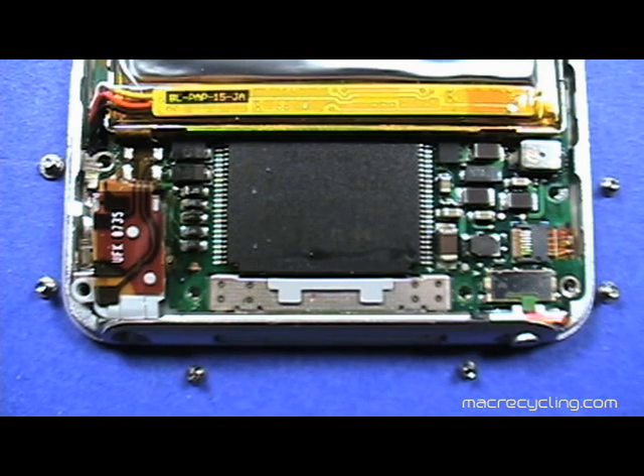The screws just removed are shown here, next to their proper locations.